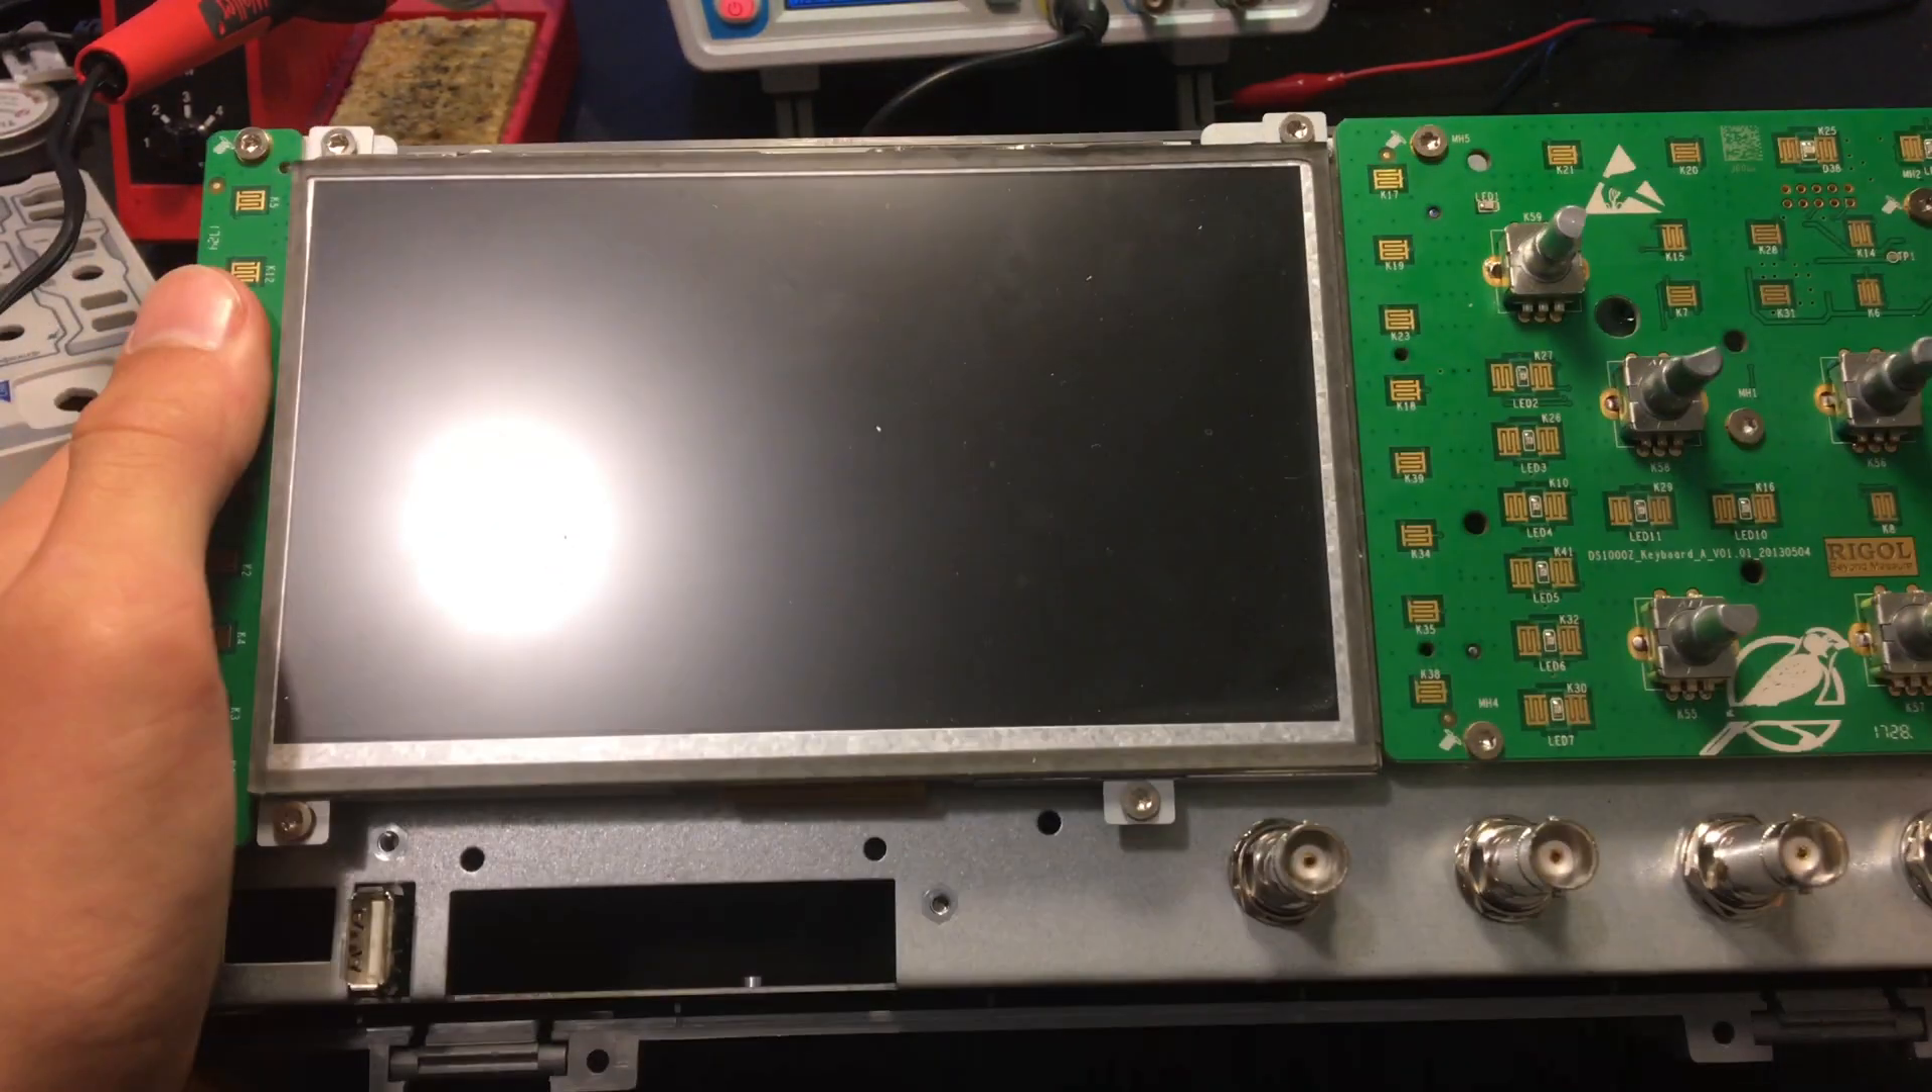There is the keypad PCB installed into the front.